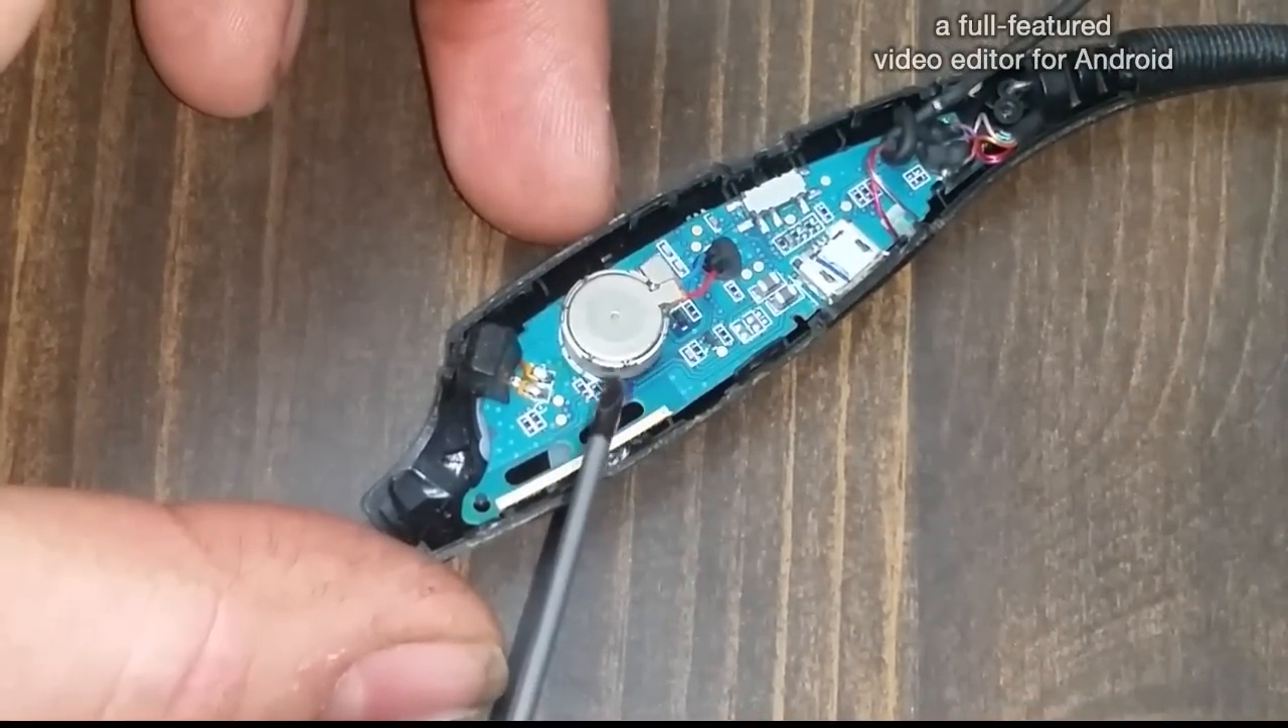On the HBS 700 we have the left side of the earpiece exposed.